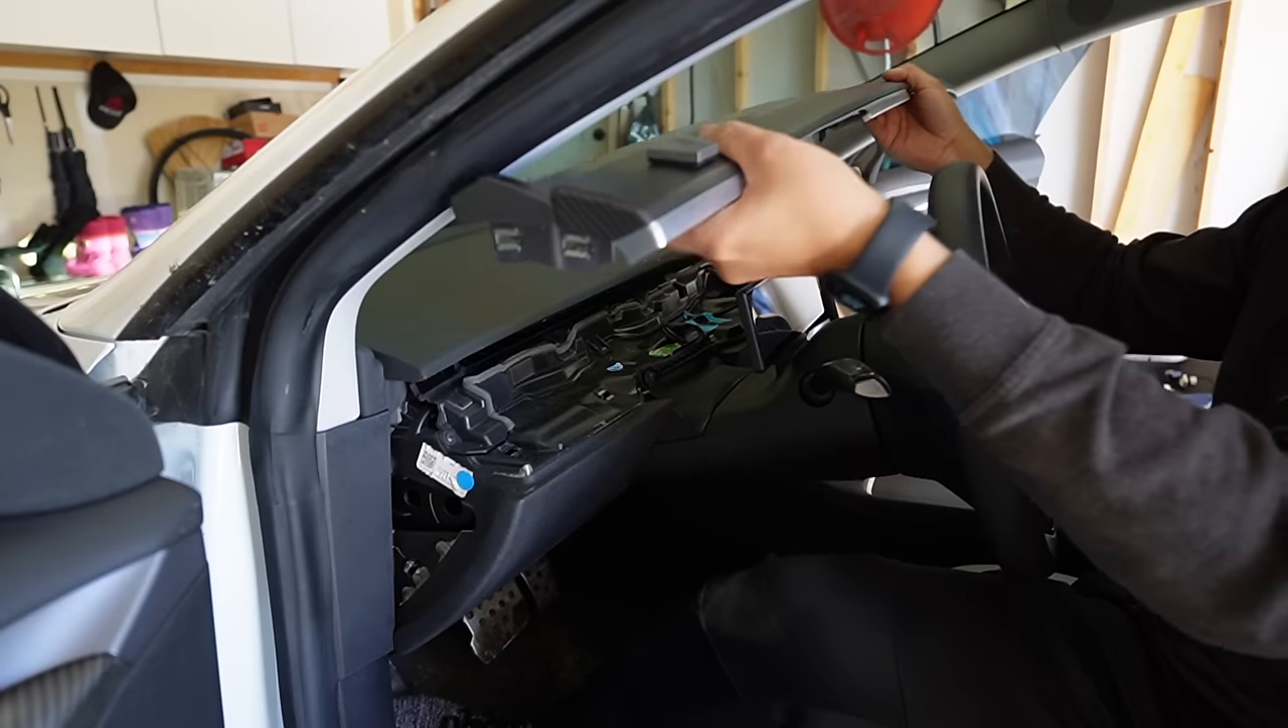Boom we are pretty much done with the installation now we just have to put the dashboard back on.